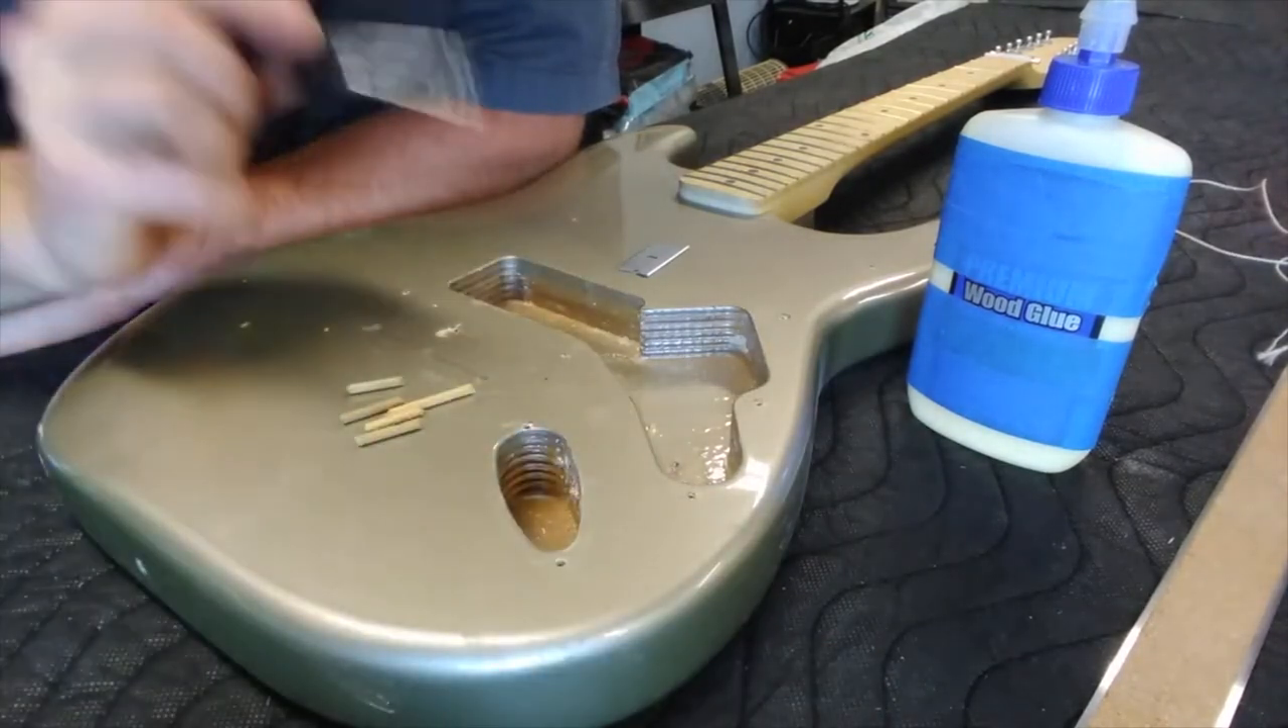I have taken the original six string bridge off of this guitar and this bridge had one two three four five different mounting screws holes that held it to the guitar.